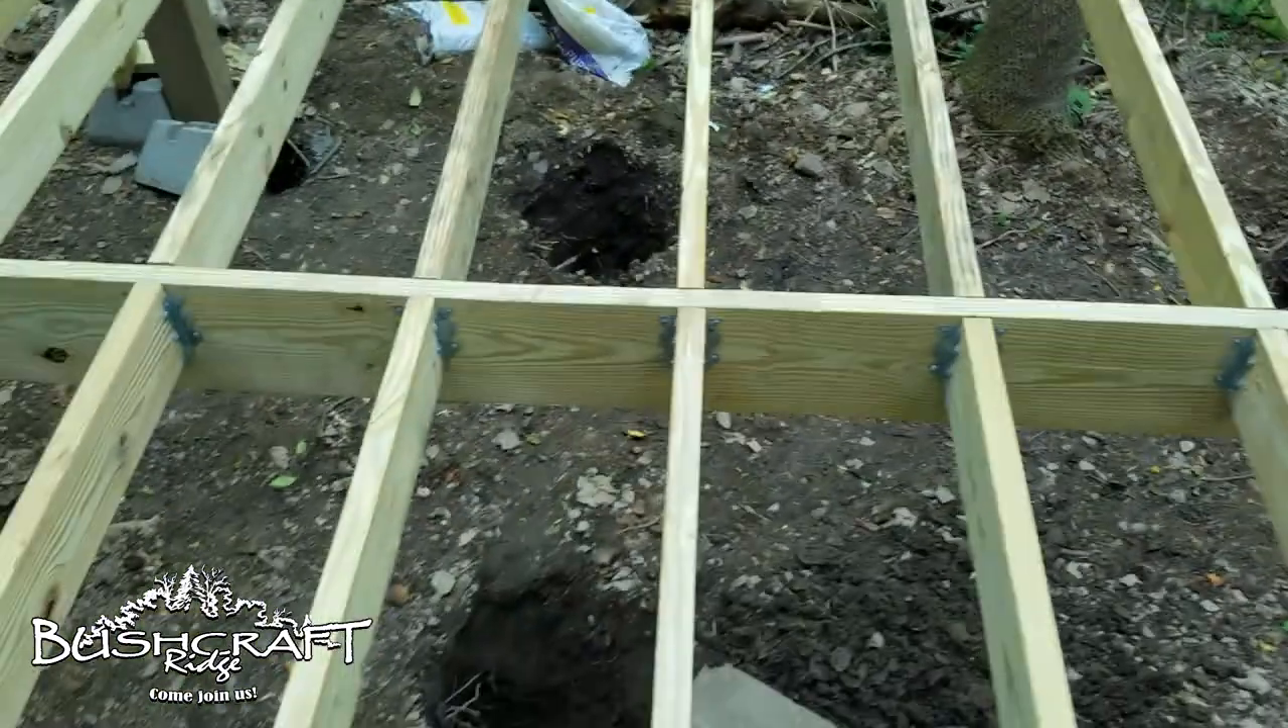You can see I don't have all of my support posts in yet see those holes down there.